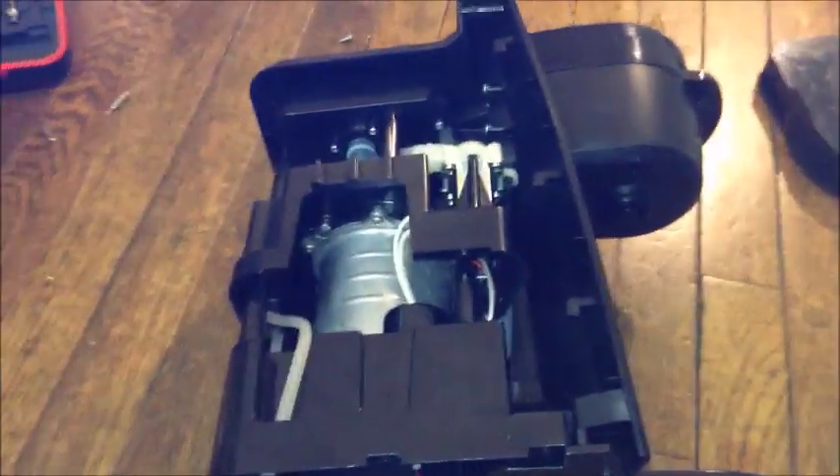Now that we got the side panel off, we can begin to understand how it actually works.